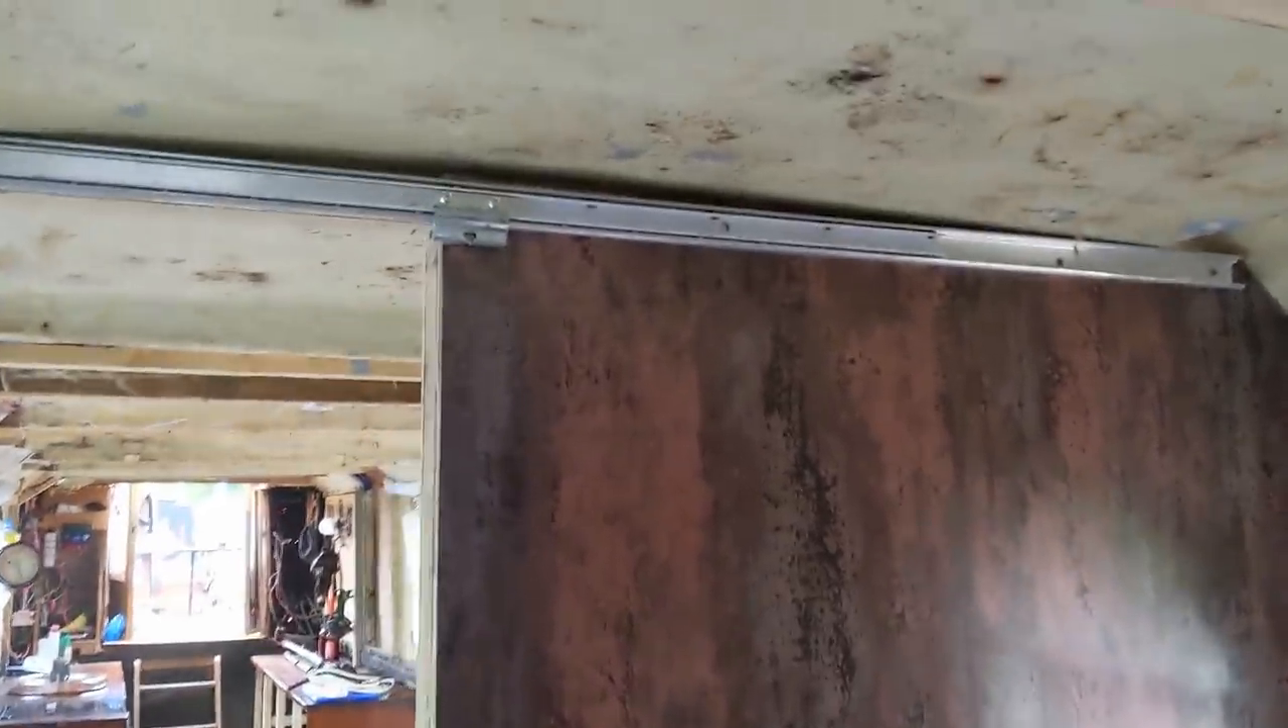Just before i finished yesterday i put the door track back up.